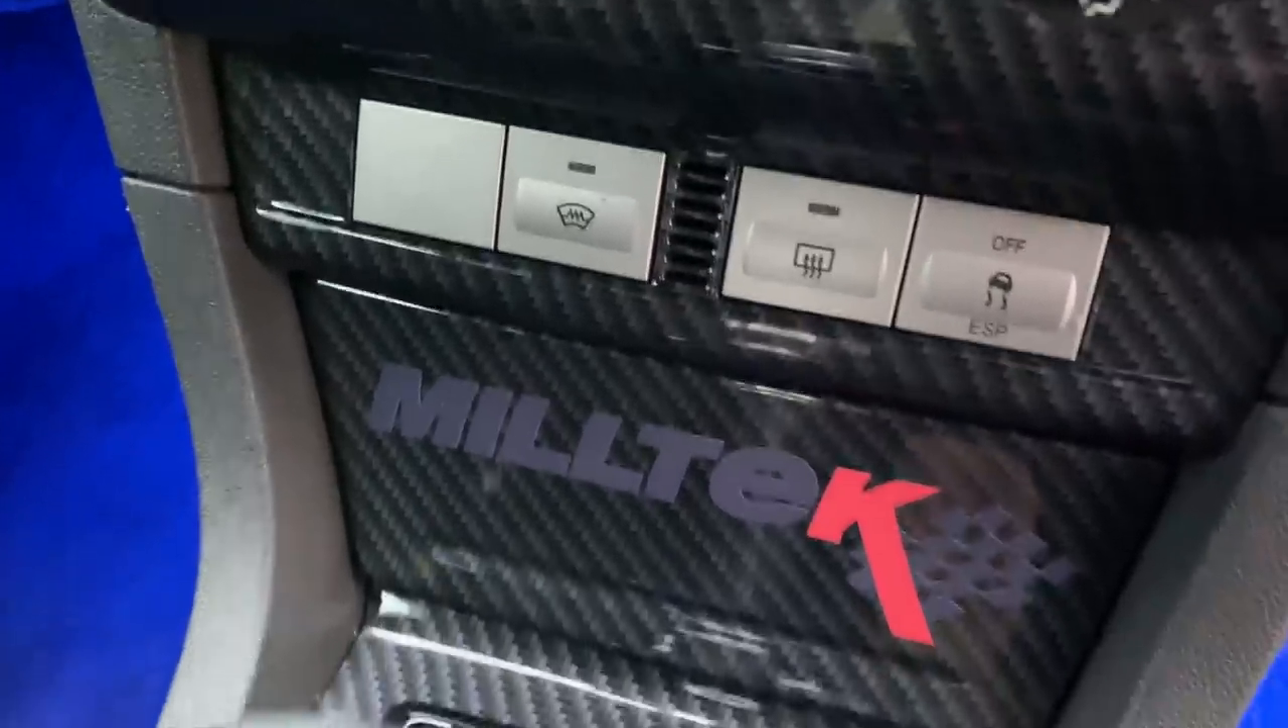I have installed these new buttons. I put a sticker there as well.